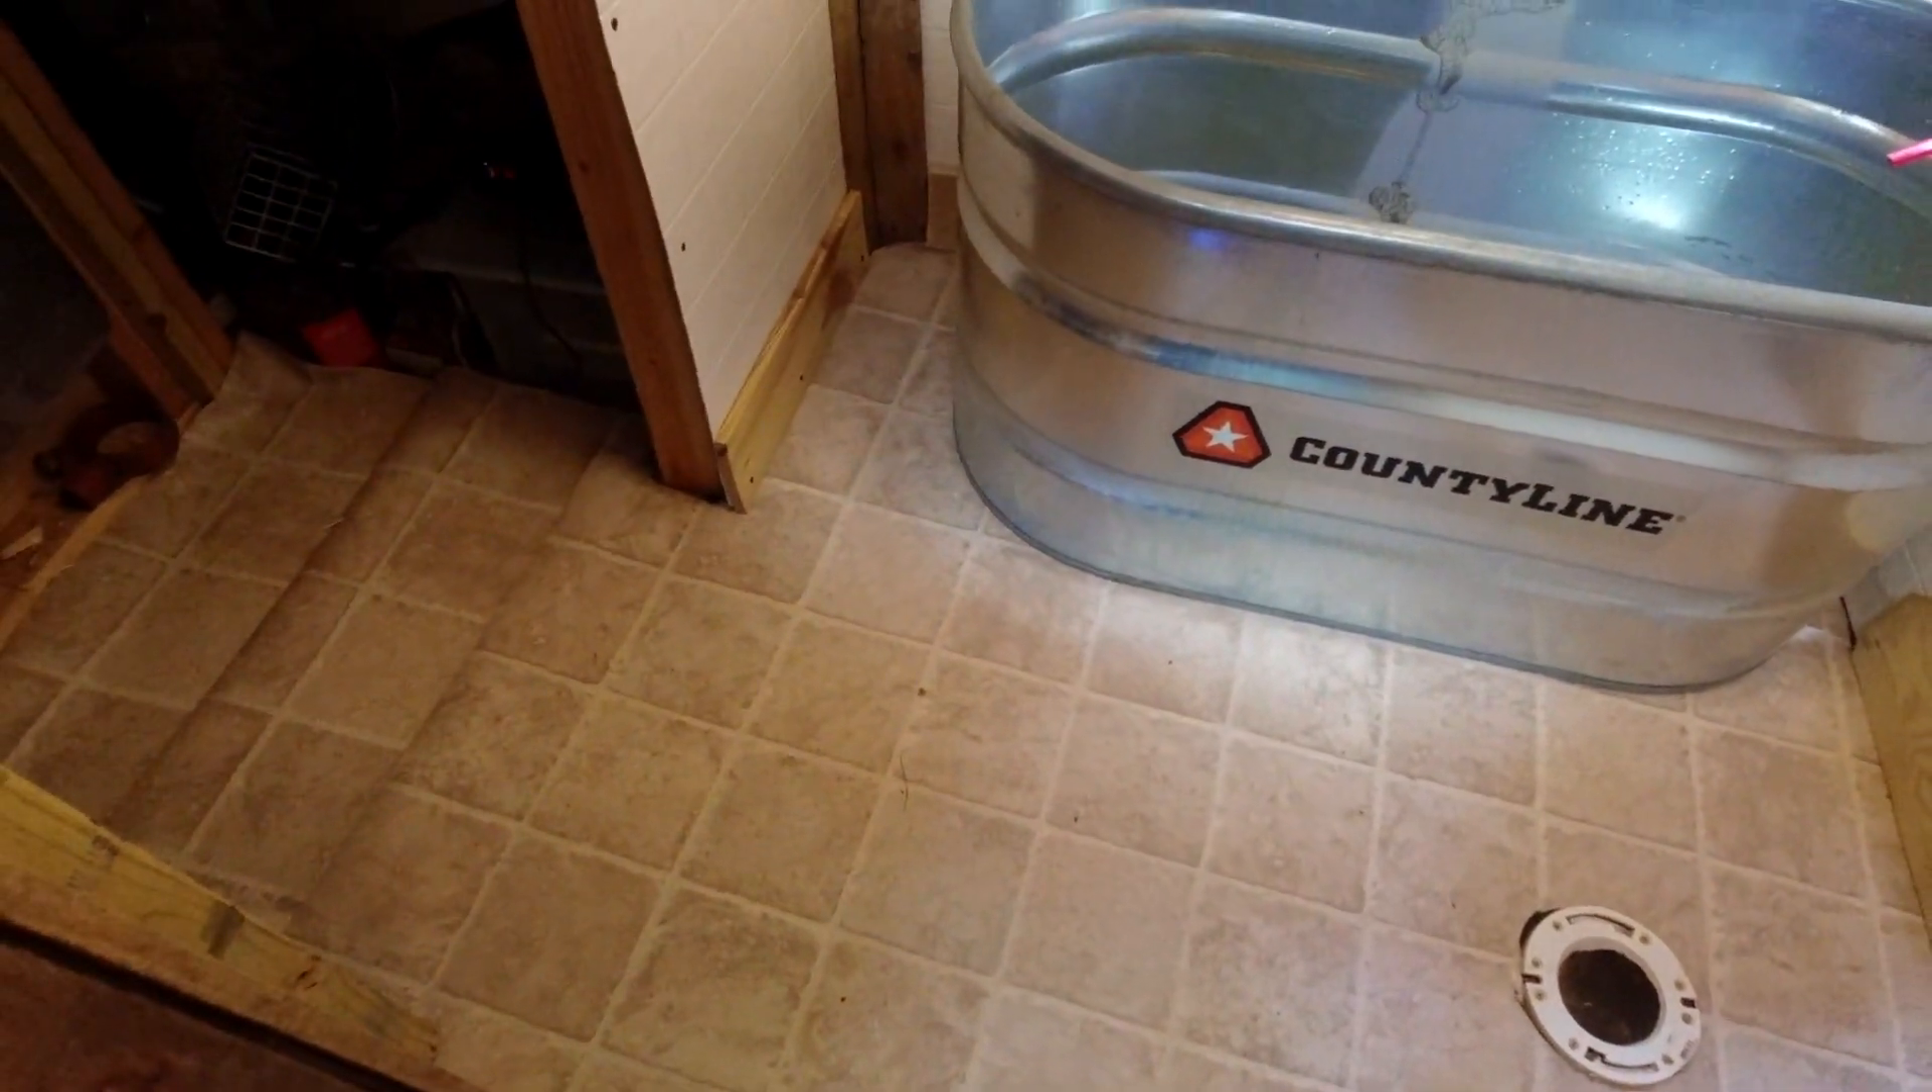All right so we have now got a linoleum floor in here.